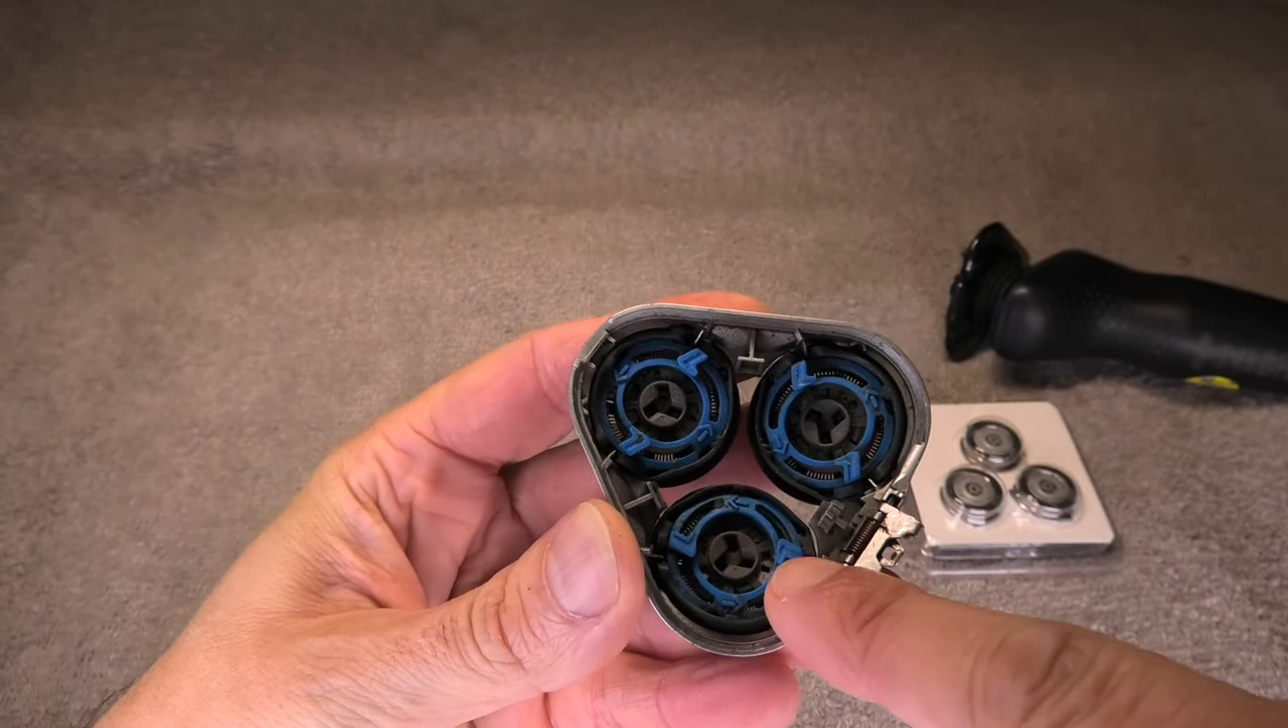And so now we have the head separated and the blades are right in there as you see they're held in place by these blue circles and you see these arrows on there.